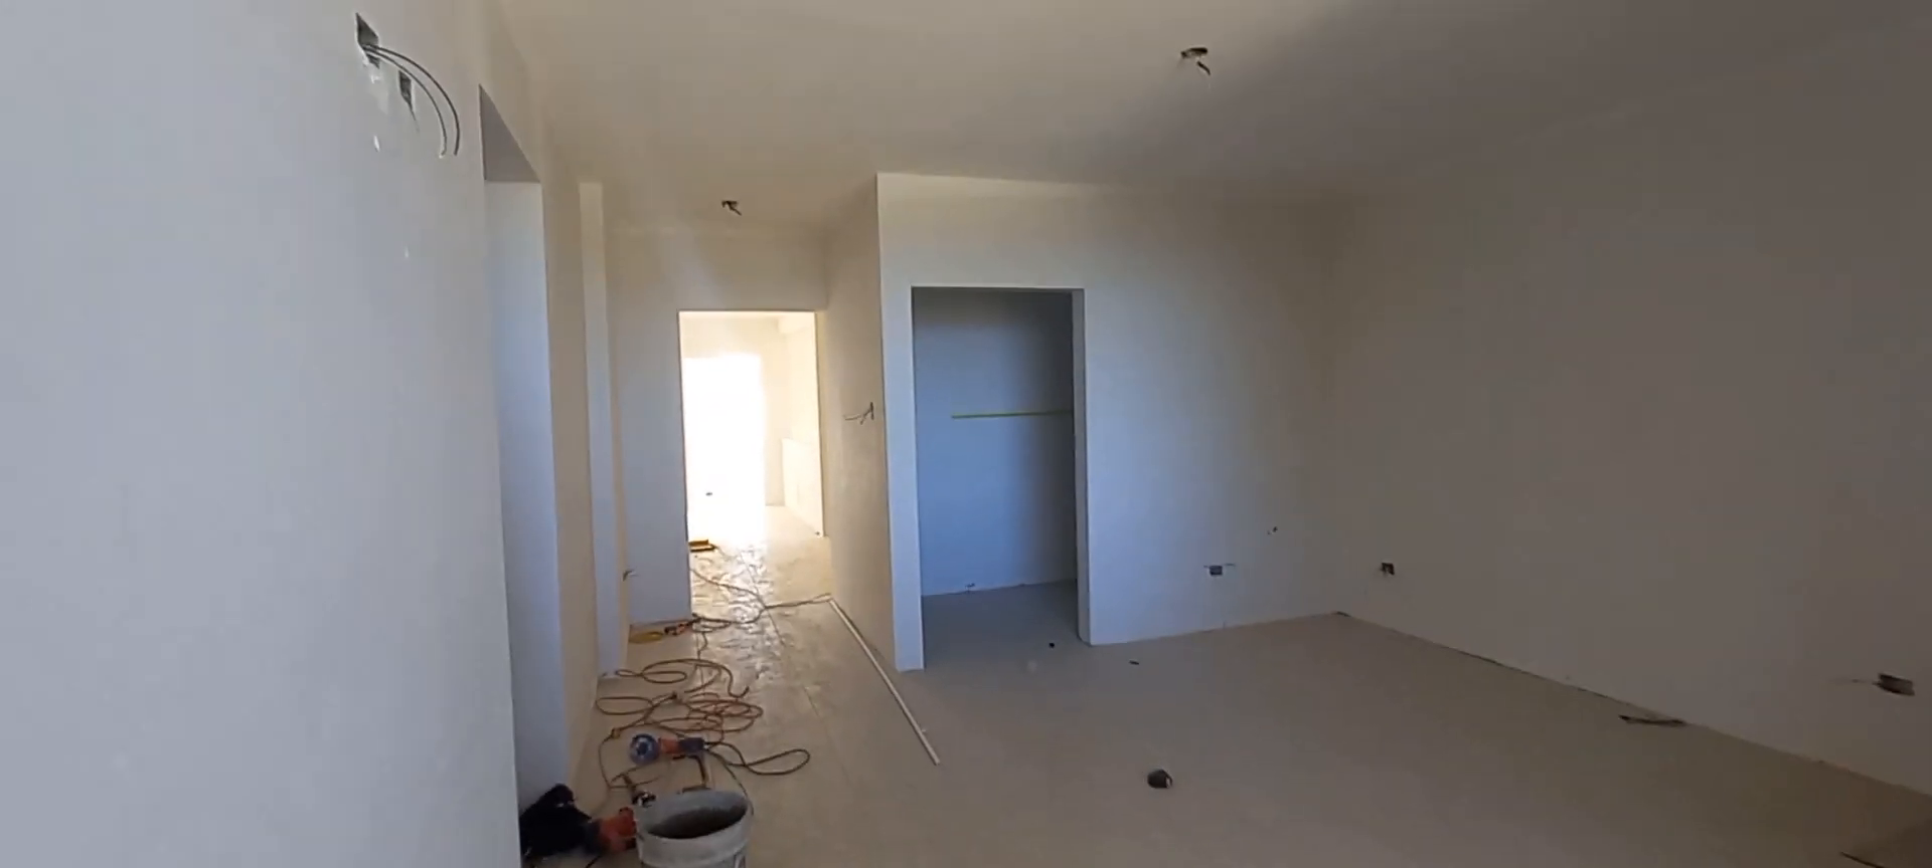Ya empiezan a hacer falta algunas cosas. Puertas, ventanas. Que esos son los últimos detalles.